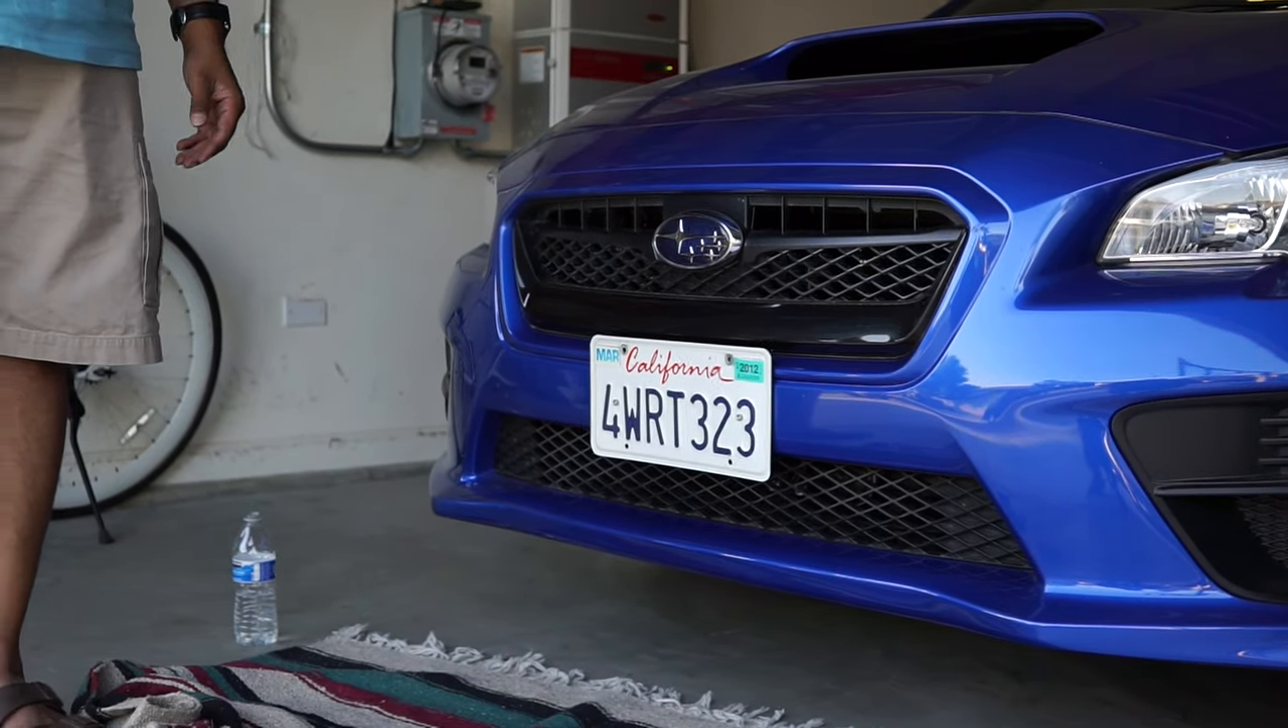And voila, we've now got the American plate on the front, without having to drill two more holes in the bumper.